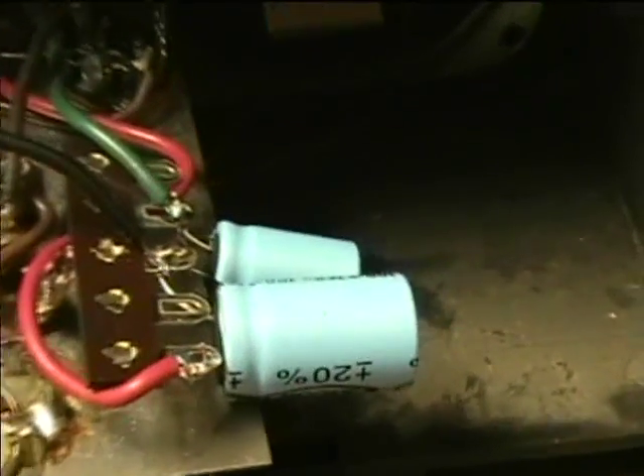Now the new electrolytic capacitors are mounted on the terminal strip, and the wires are connected.